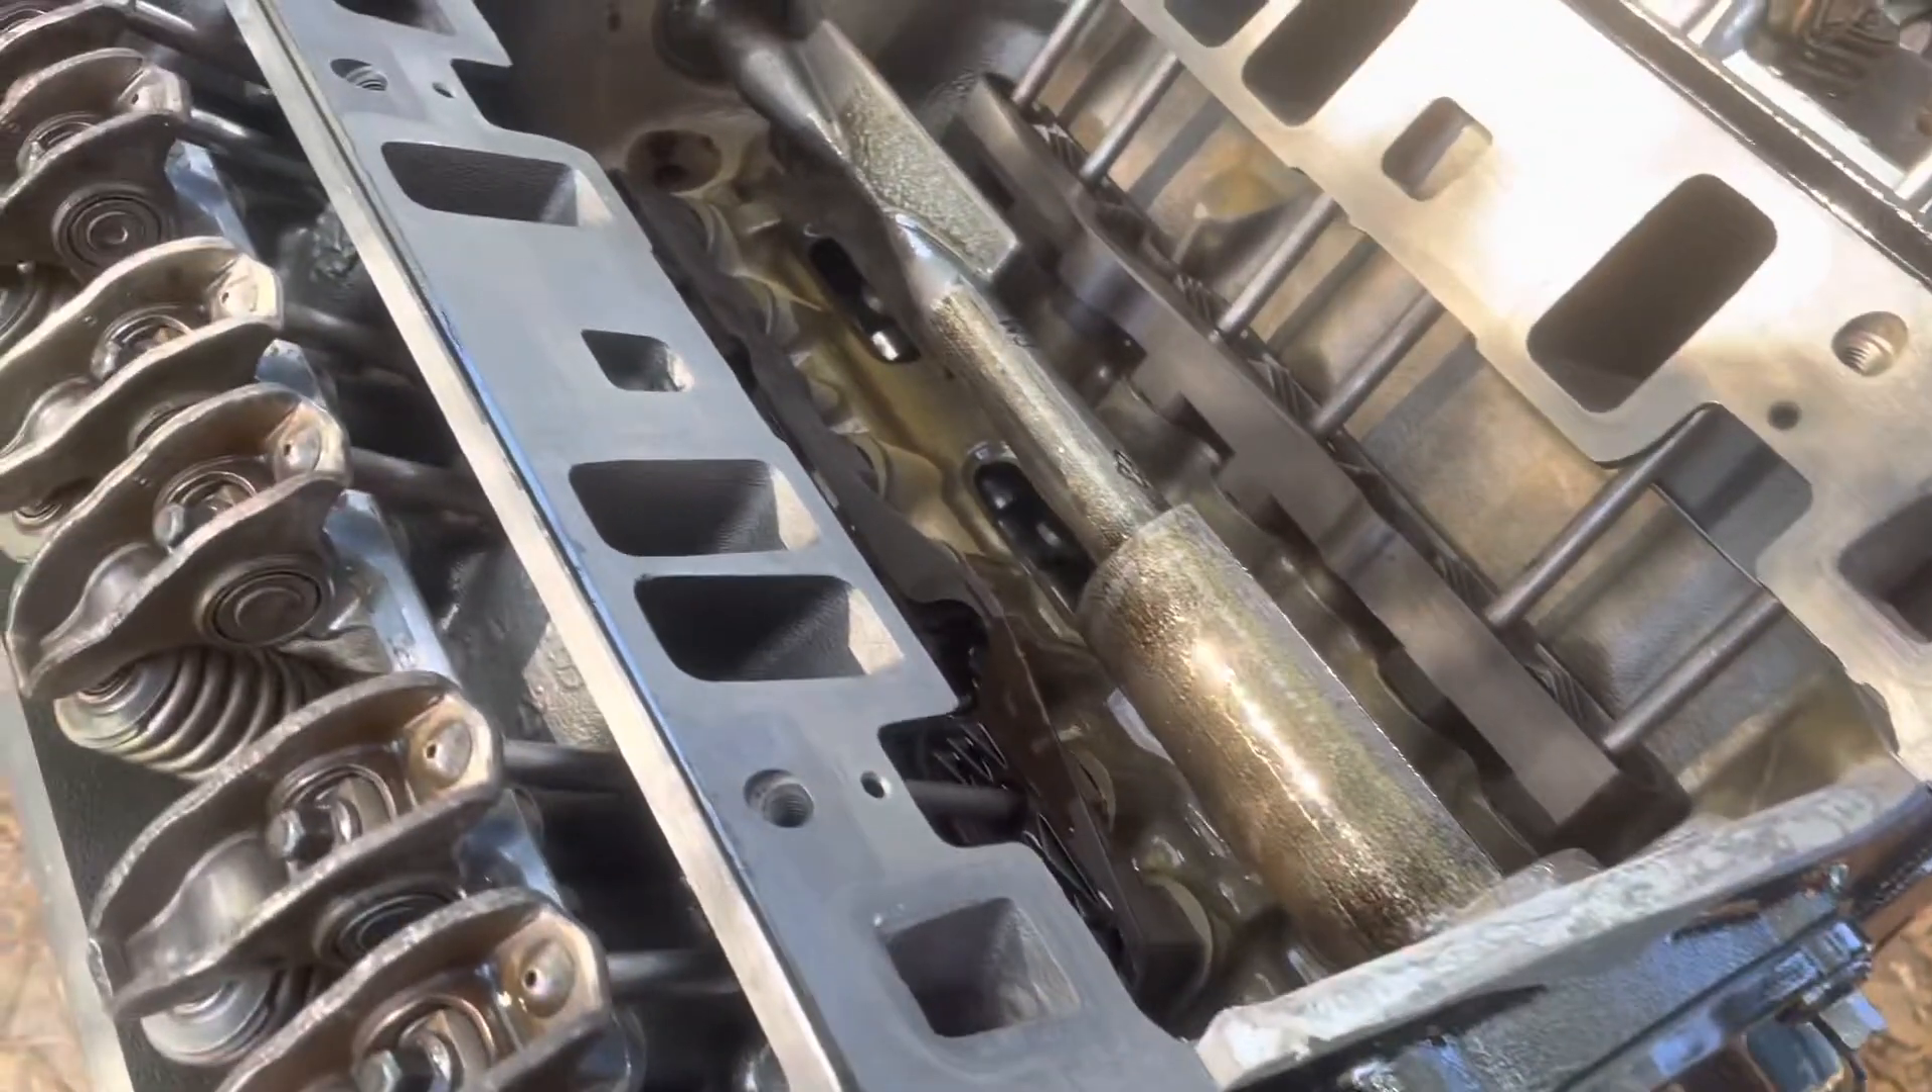I've already poured oil inside this valley. I have not put the intake manifold on because if I do have a bad lifter, I want to be able to get to it and replace it.